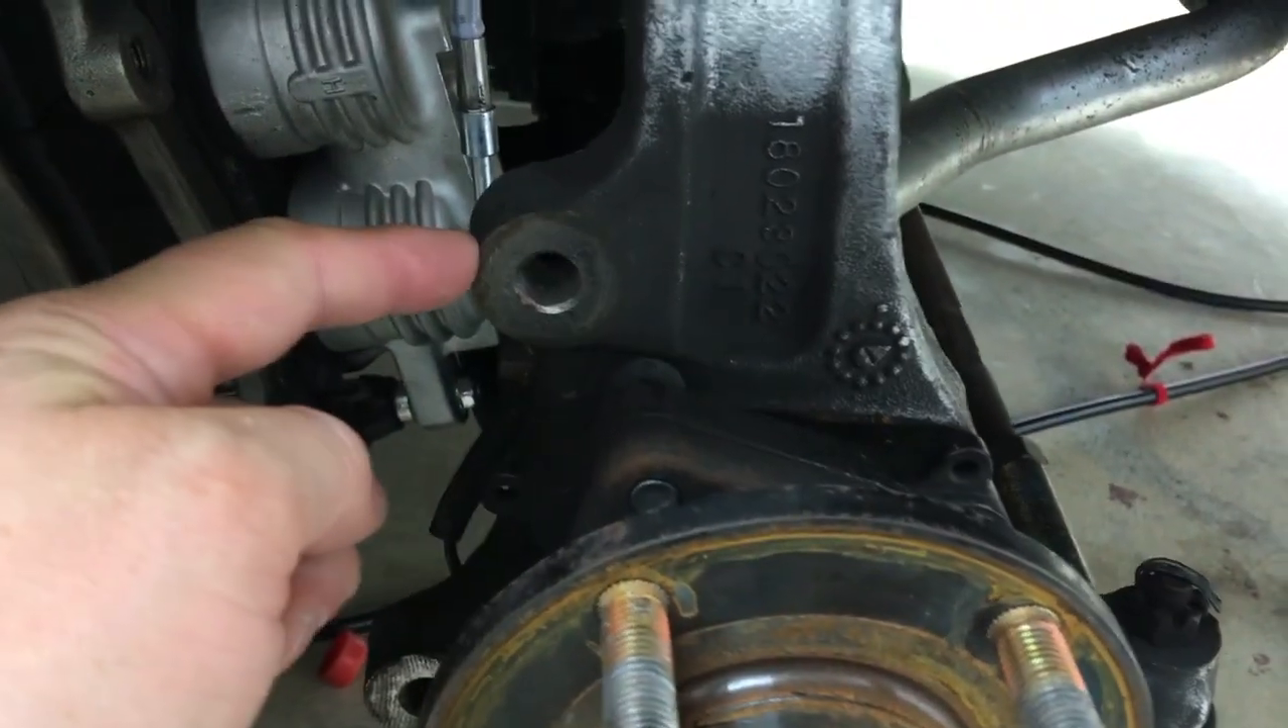I've got the old disc off this hub here.